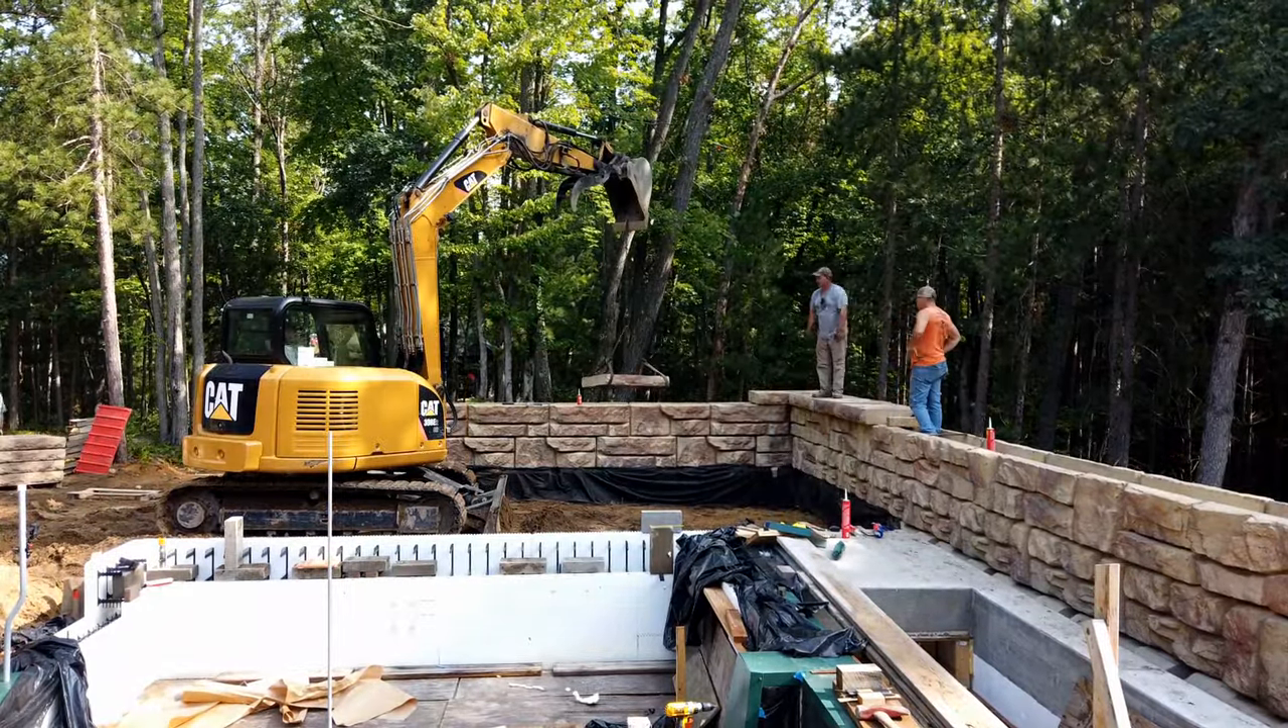Starting to rain a little bit at this point. All right, they're now beginning to put the capstones around the patio area.